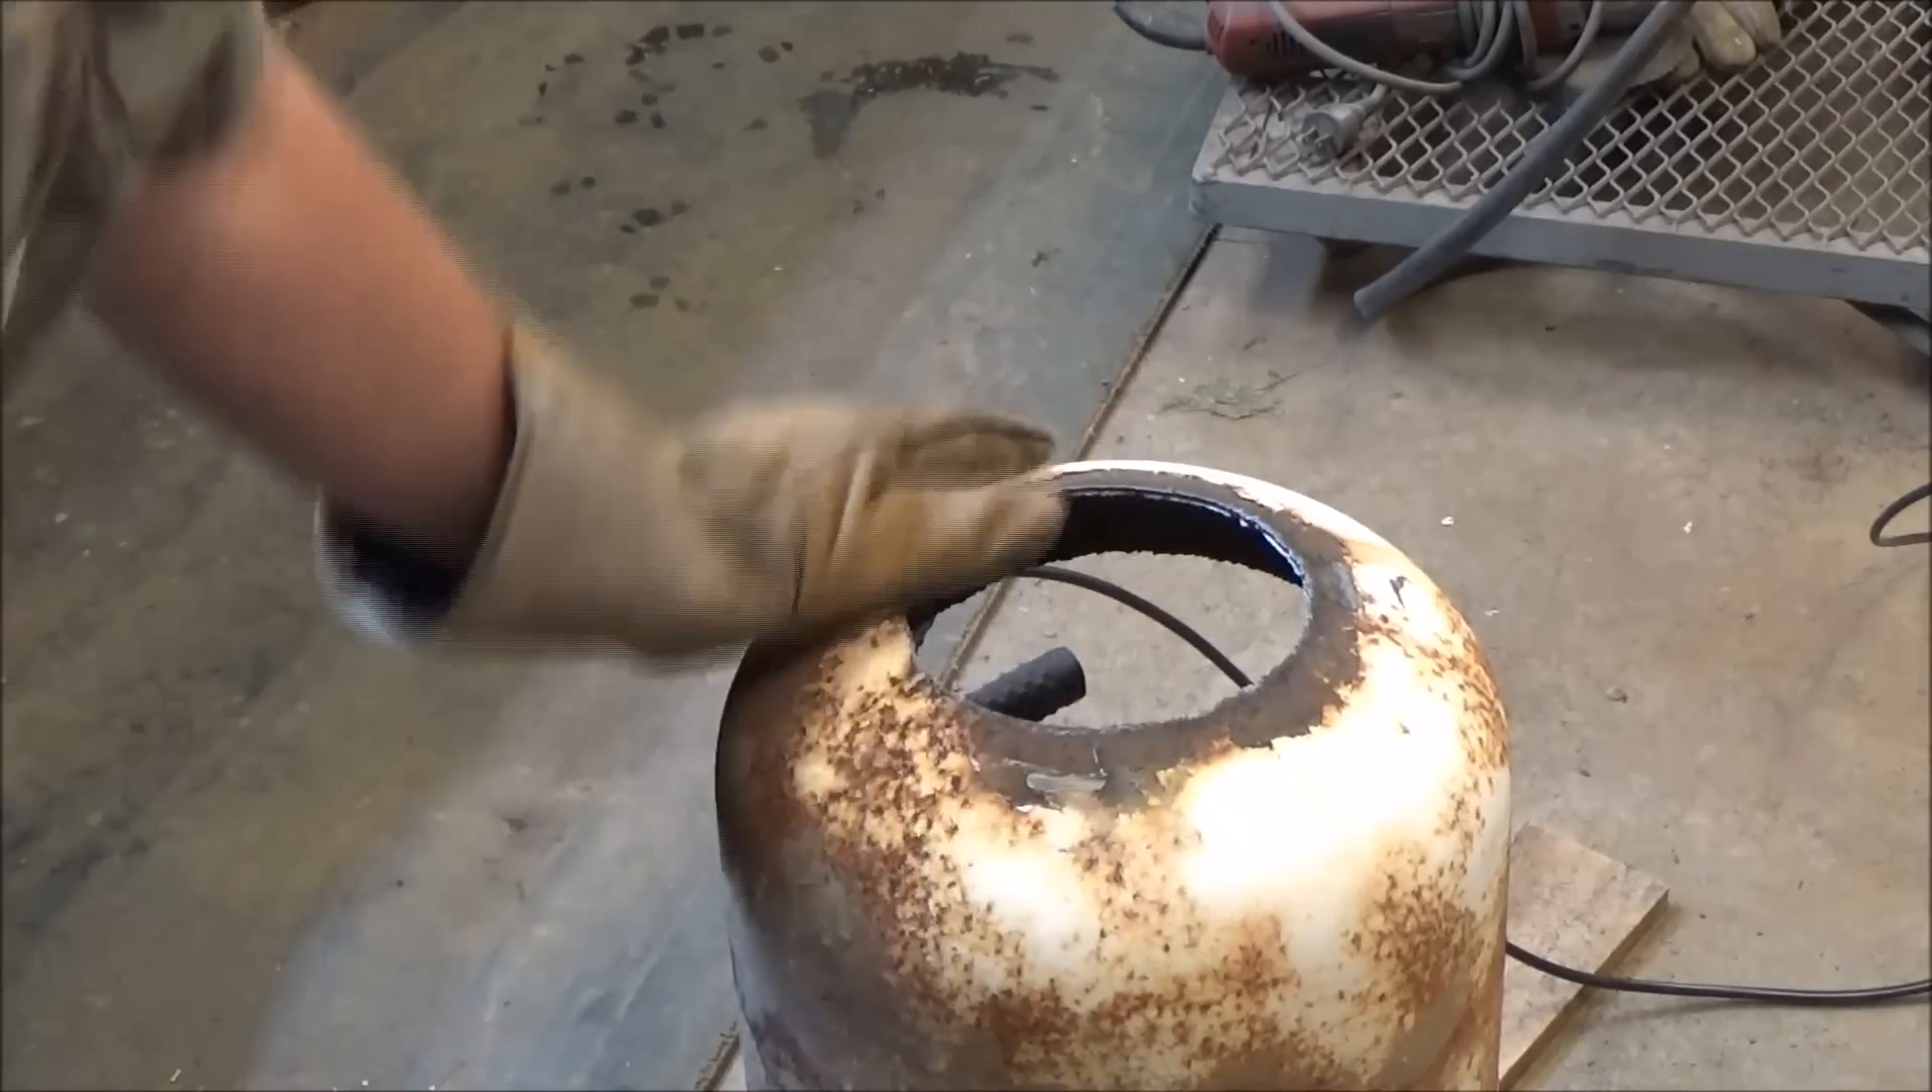So, I'm going to get this cut out now. Okay, now we've got the top cut out.